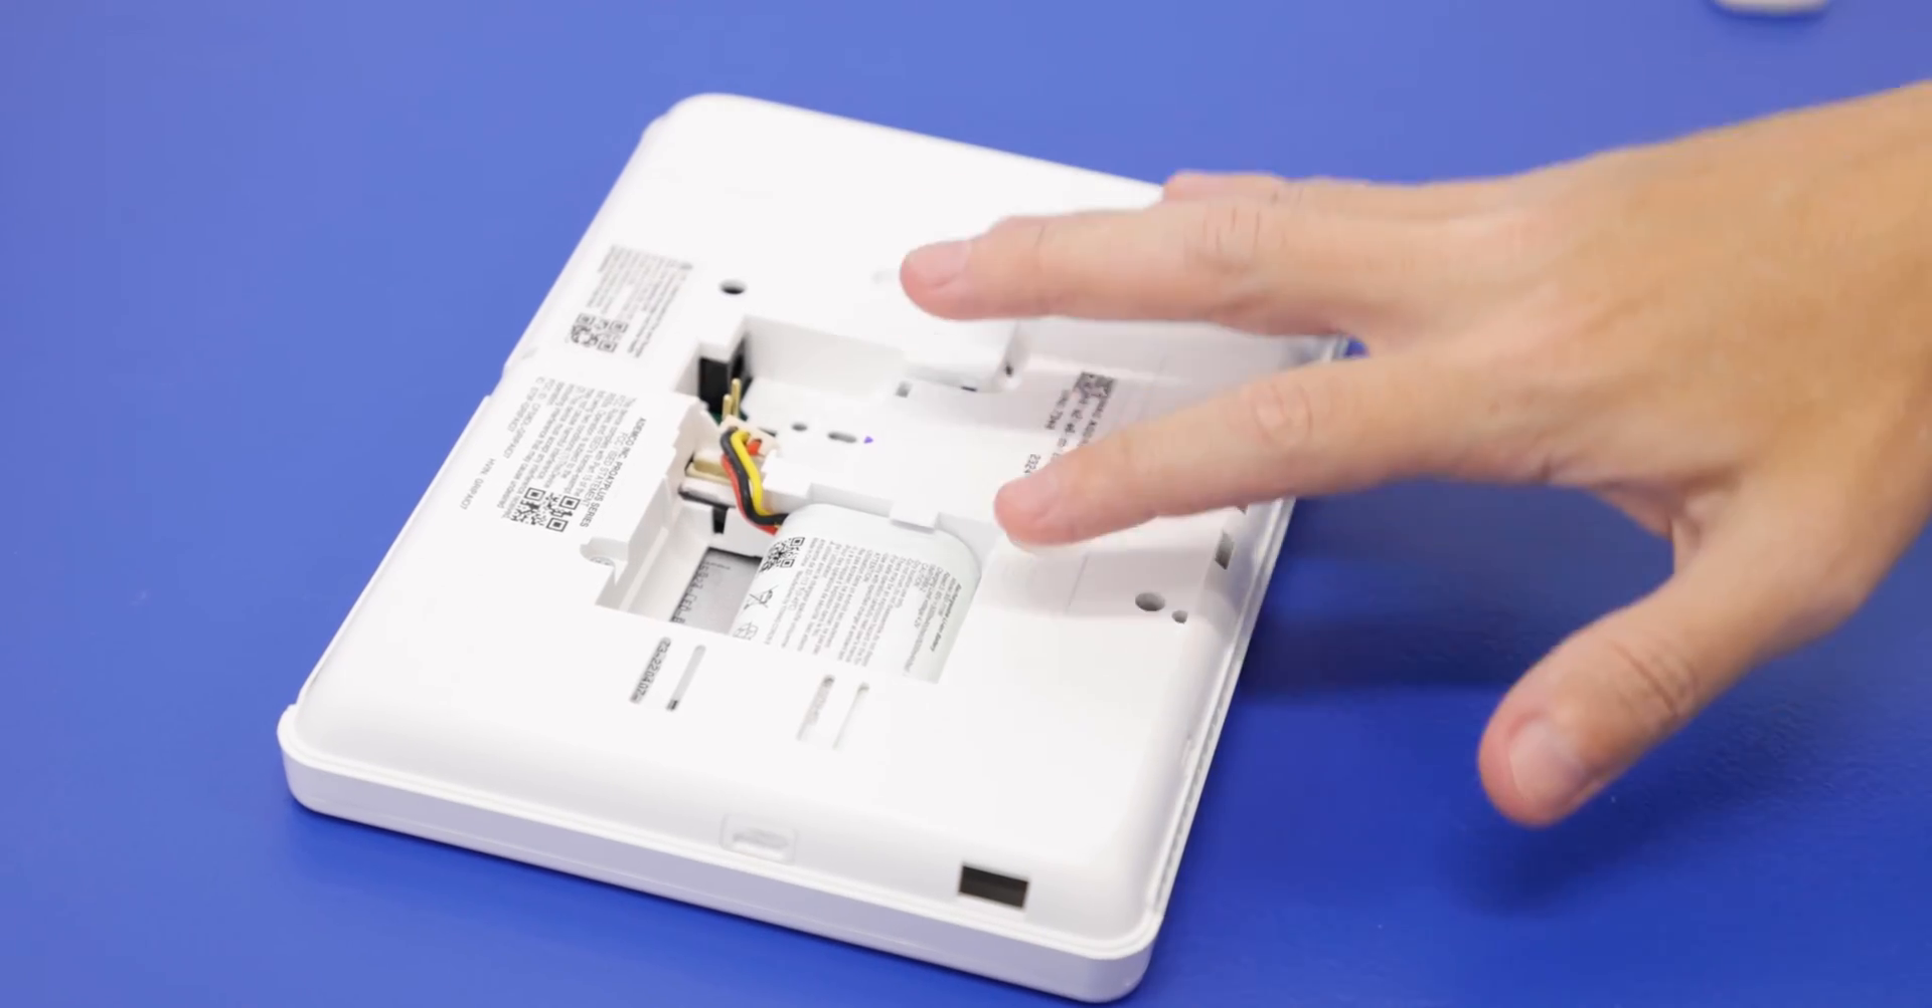Okay, so we have the ProA7 Plus system, we have the mounting plate removed, so this is going to expose the battery pack.